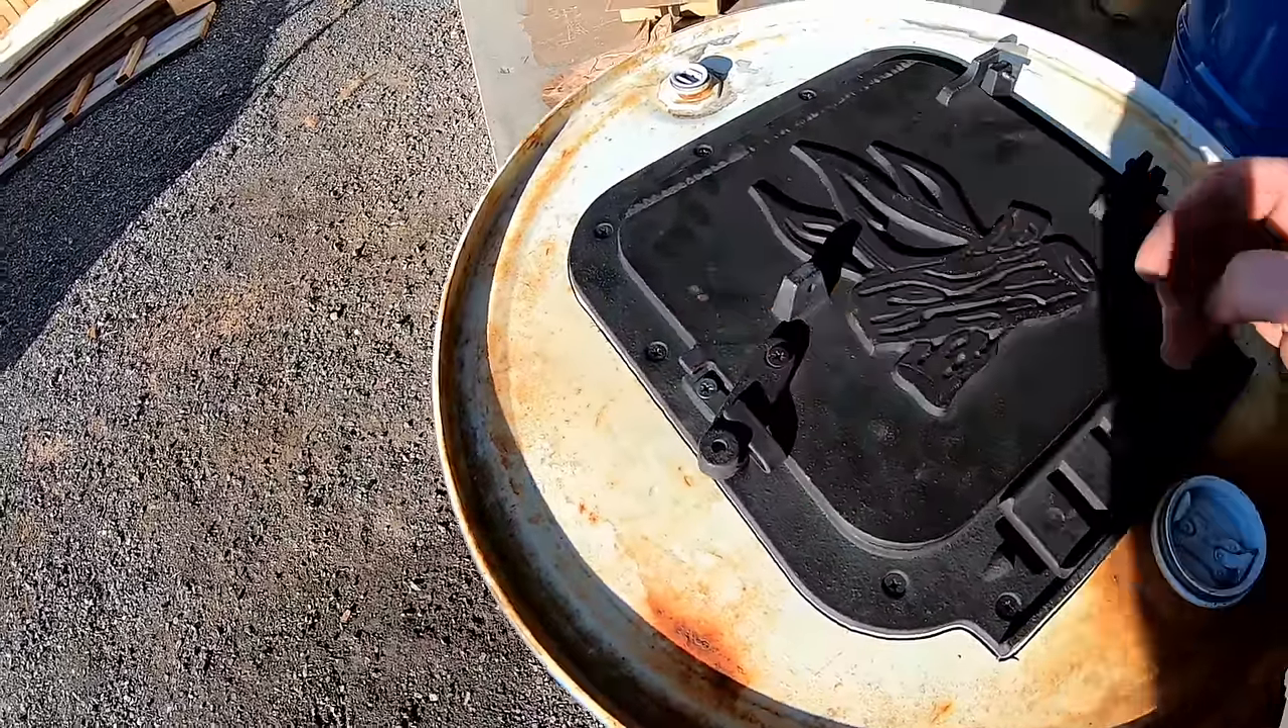The door is done It's all bolted in.